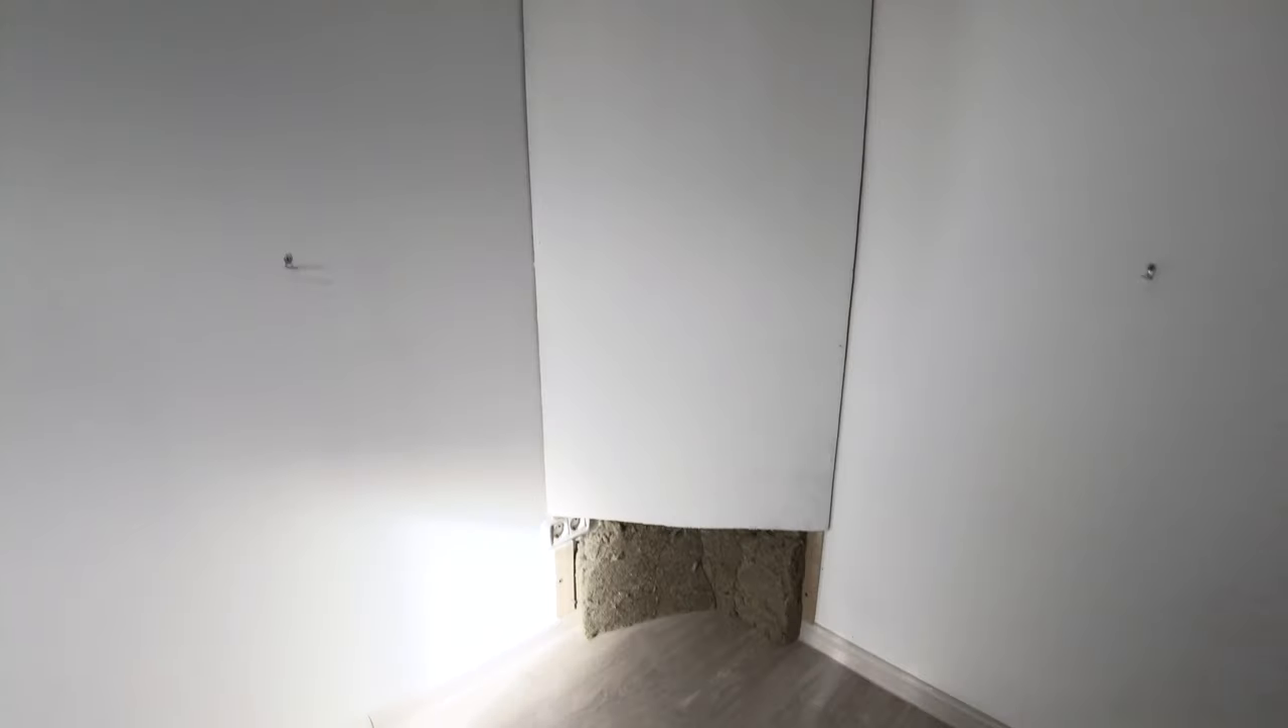It's not a big issue, but as you can see, in the lower side of the bass trap, I have a gap.